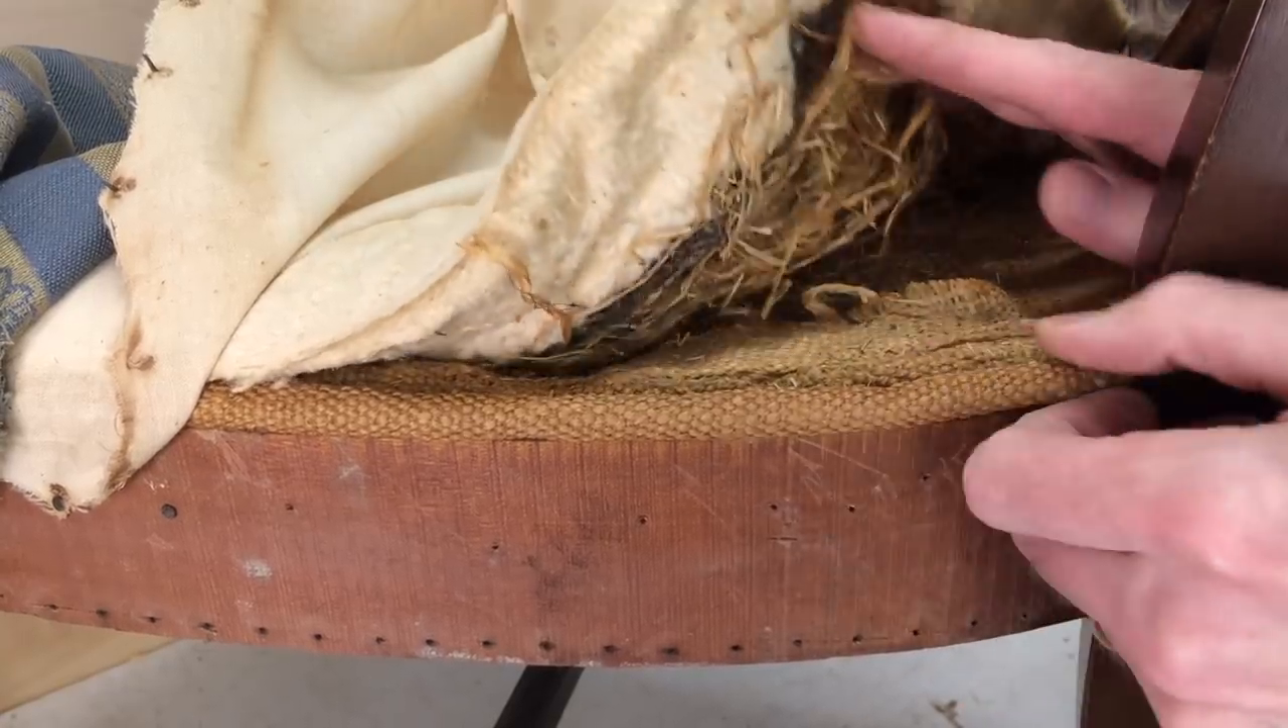And then we've got the edge roll here to take off. So a bit more work to go.